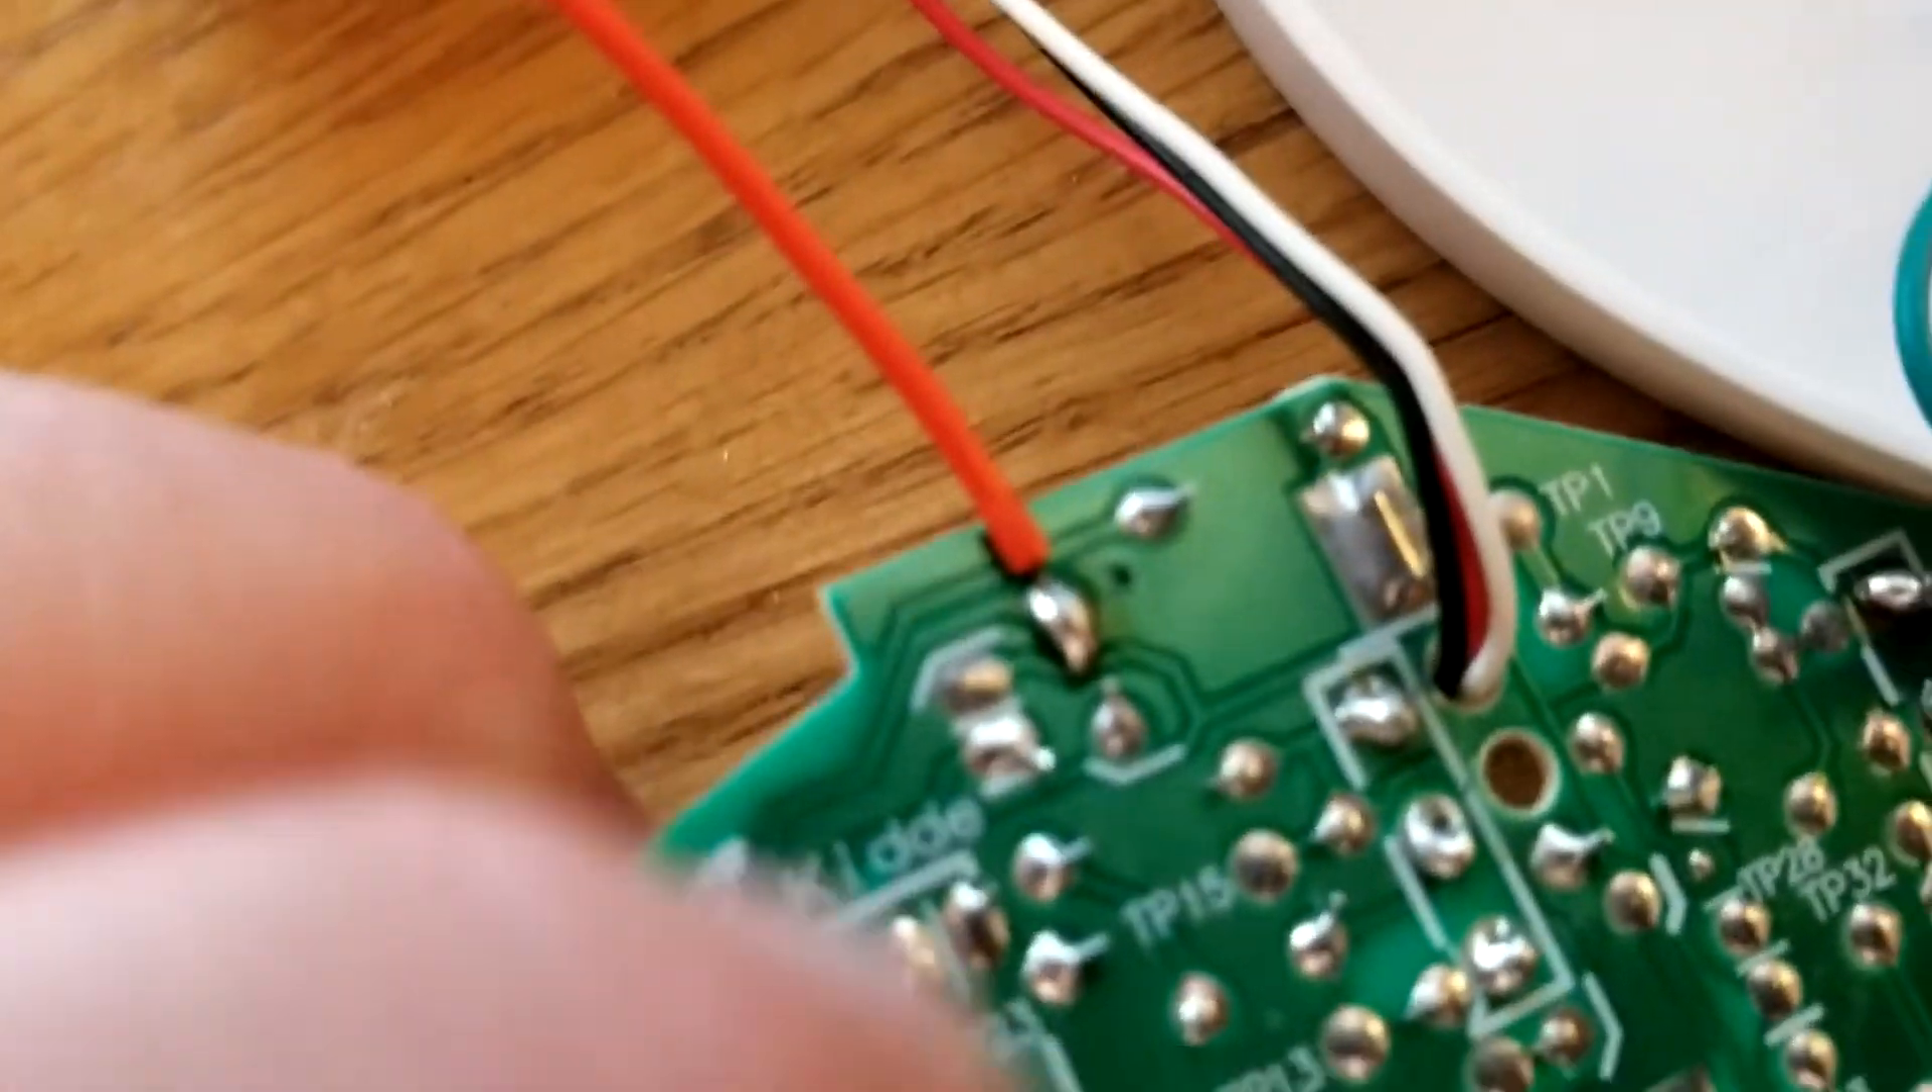So whenever the test button is pressed, it makes a connection there, and at the connection is where I soldered the red wire.